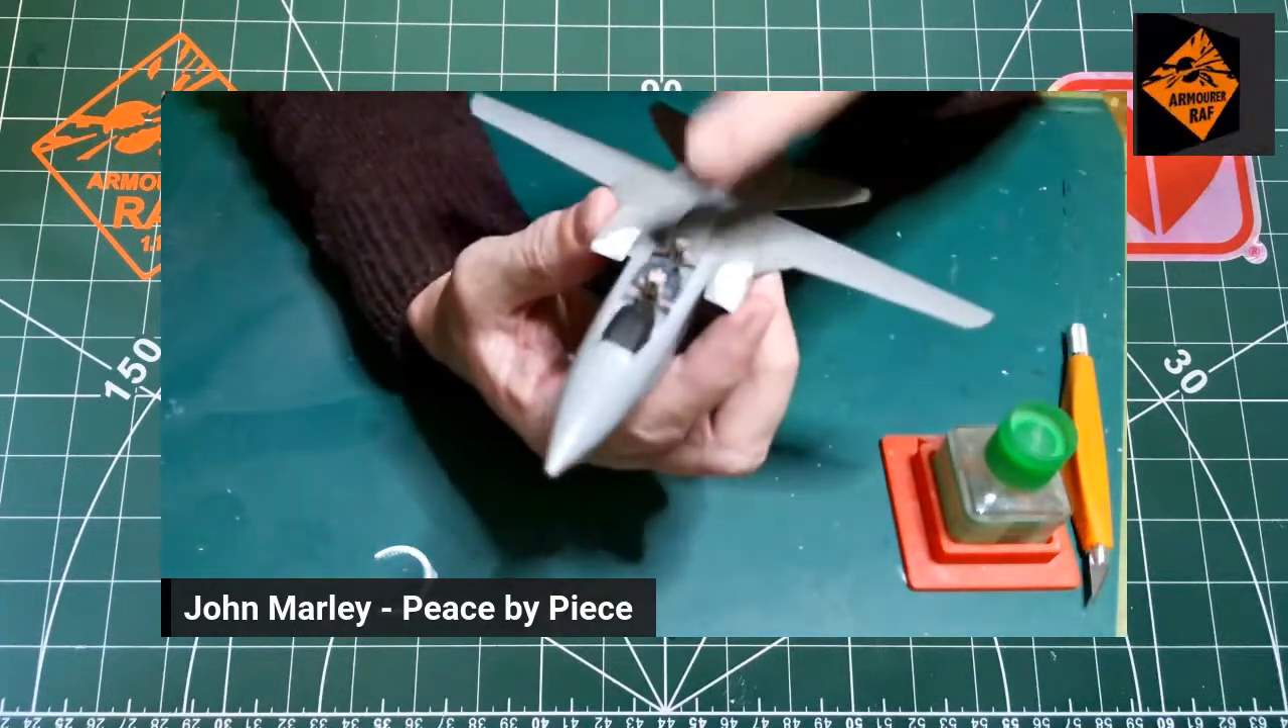I haven't I haven't stuck the screen on yet.